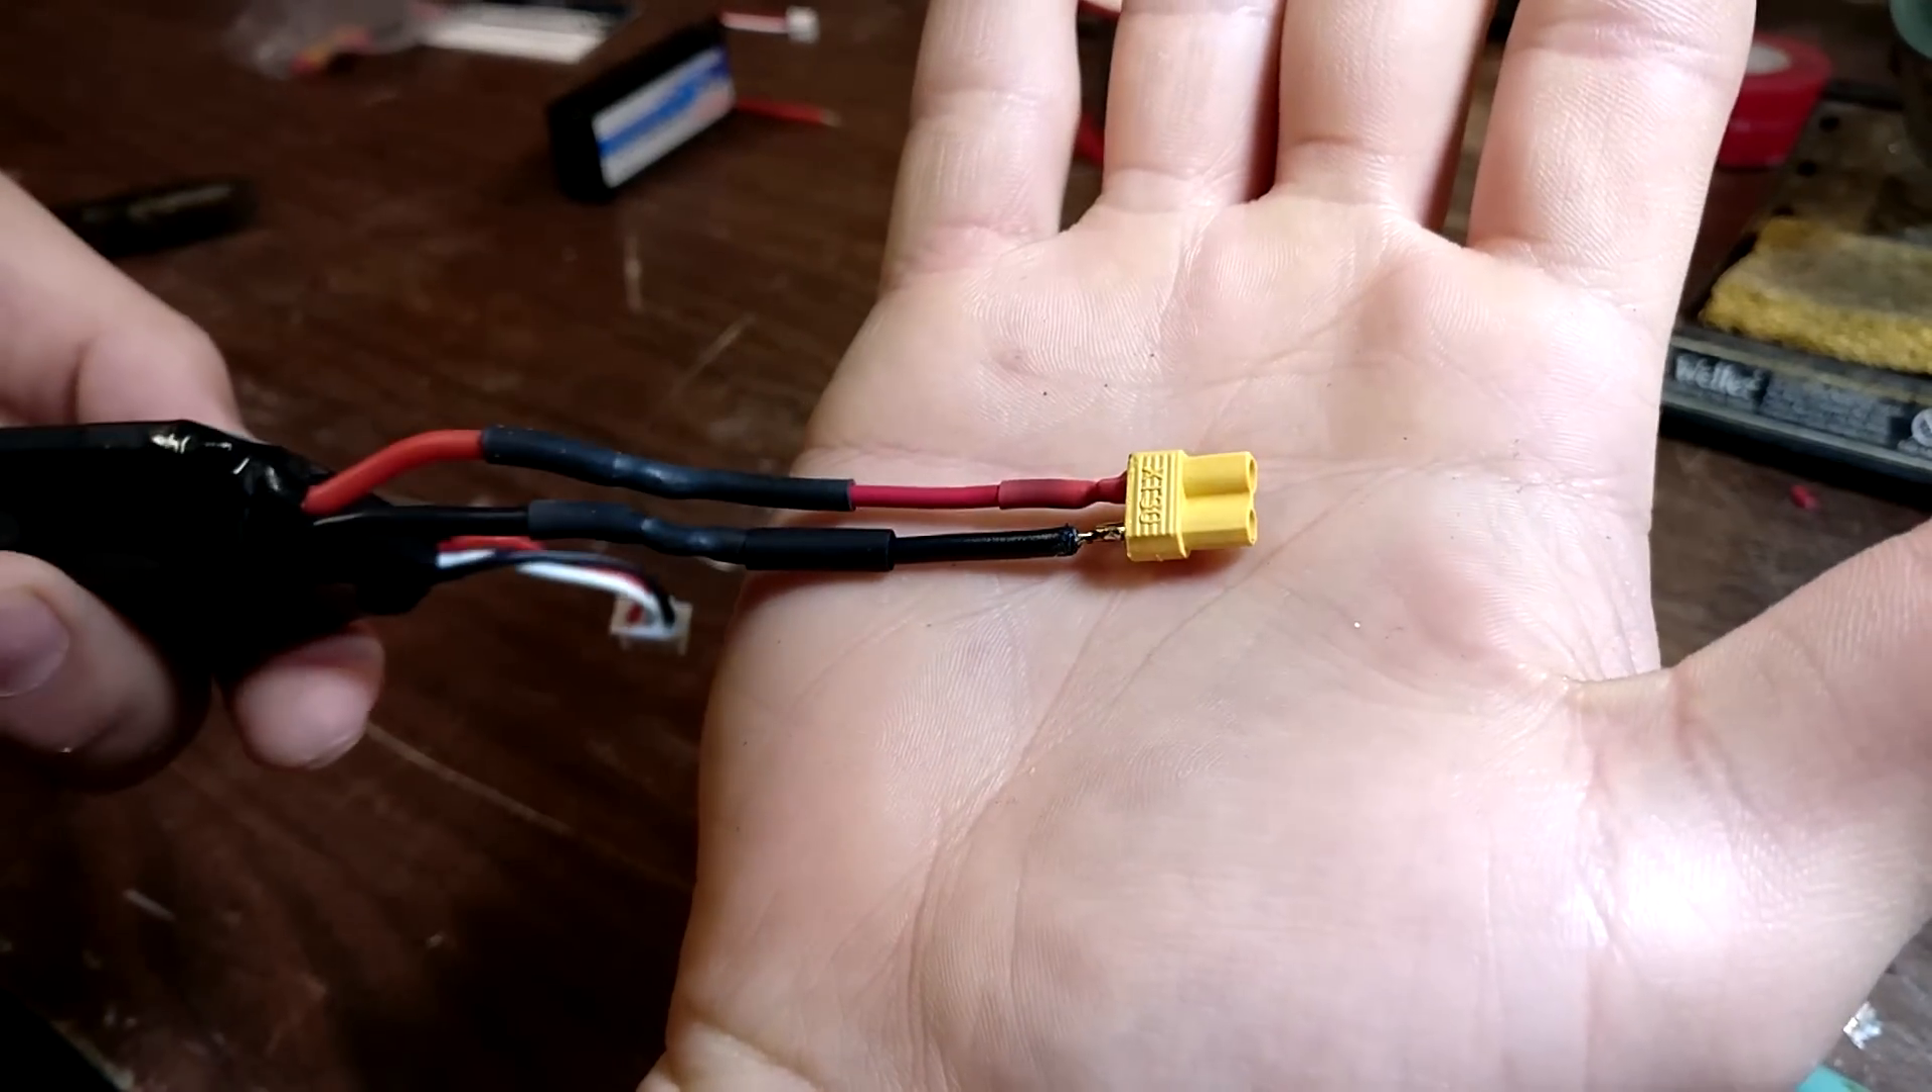You now have a finished joint on the positive end.